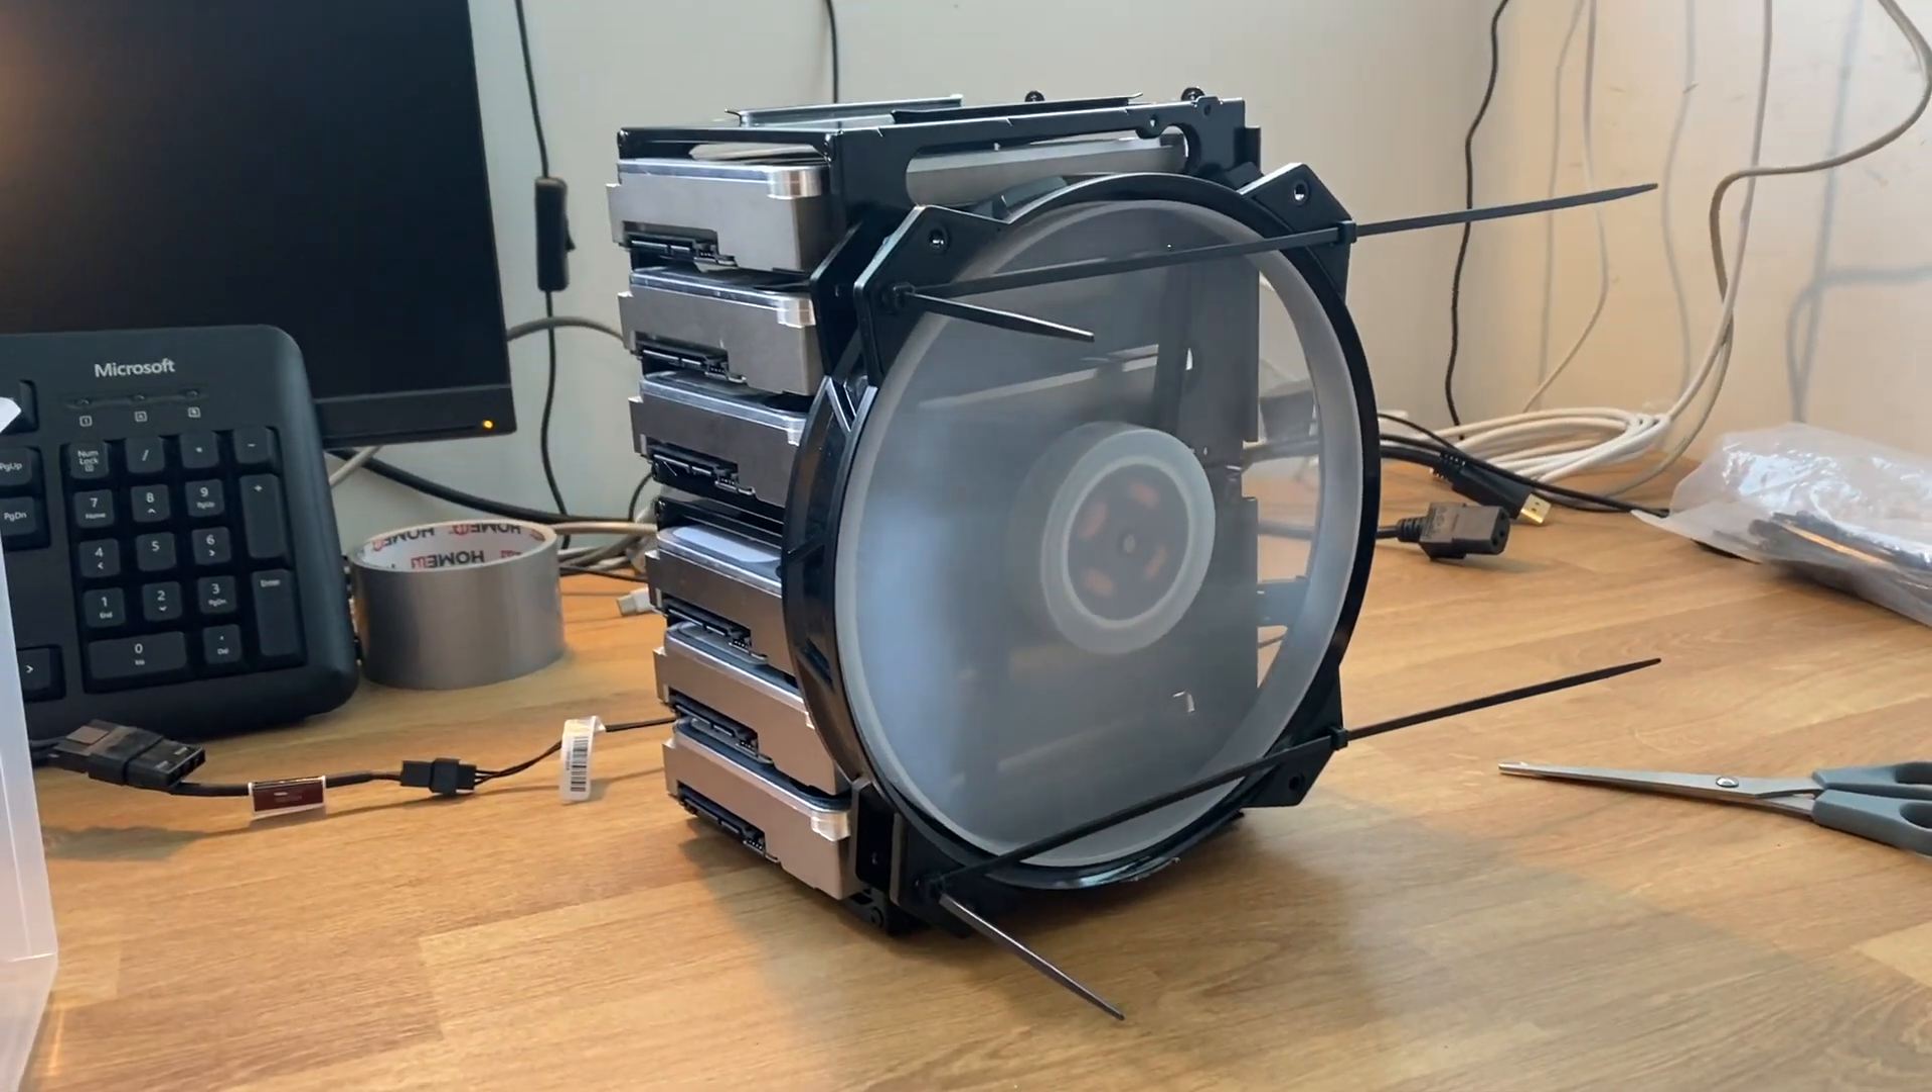Alright so as you can see all the hard drives are in the hard drive cage right here.